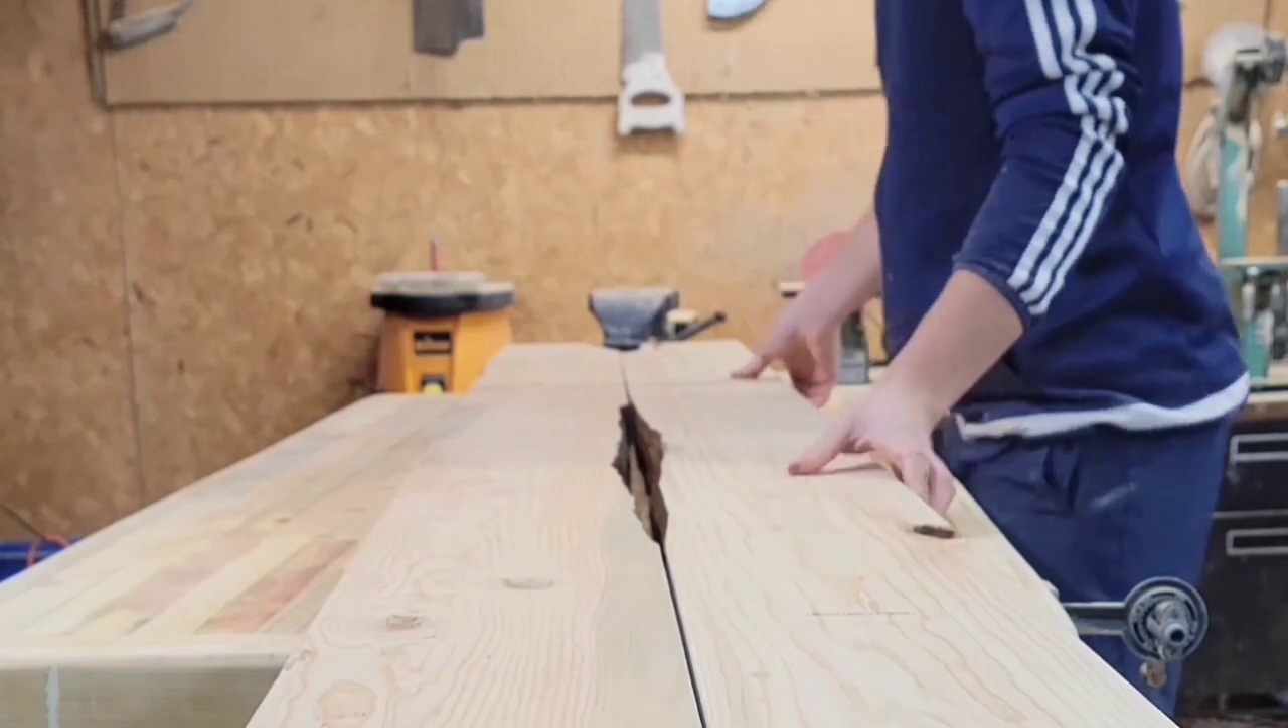You can see there's a little bit of a gap in between those. The boards are a little warped so they don't go together quite right.